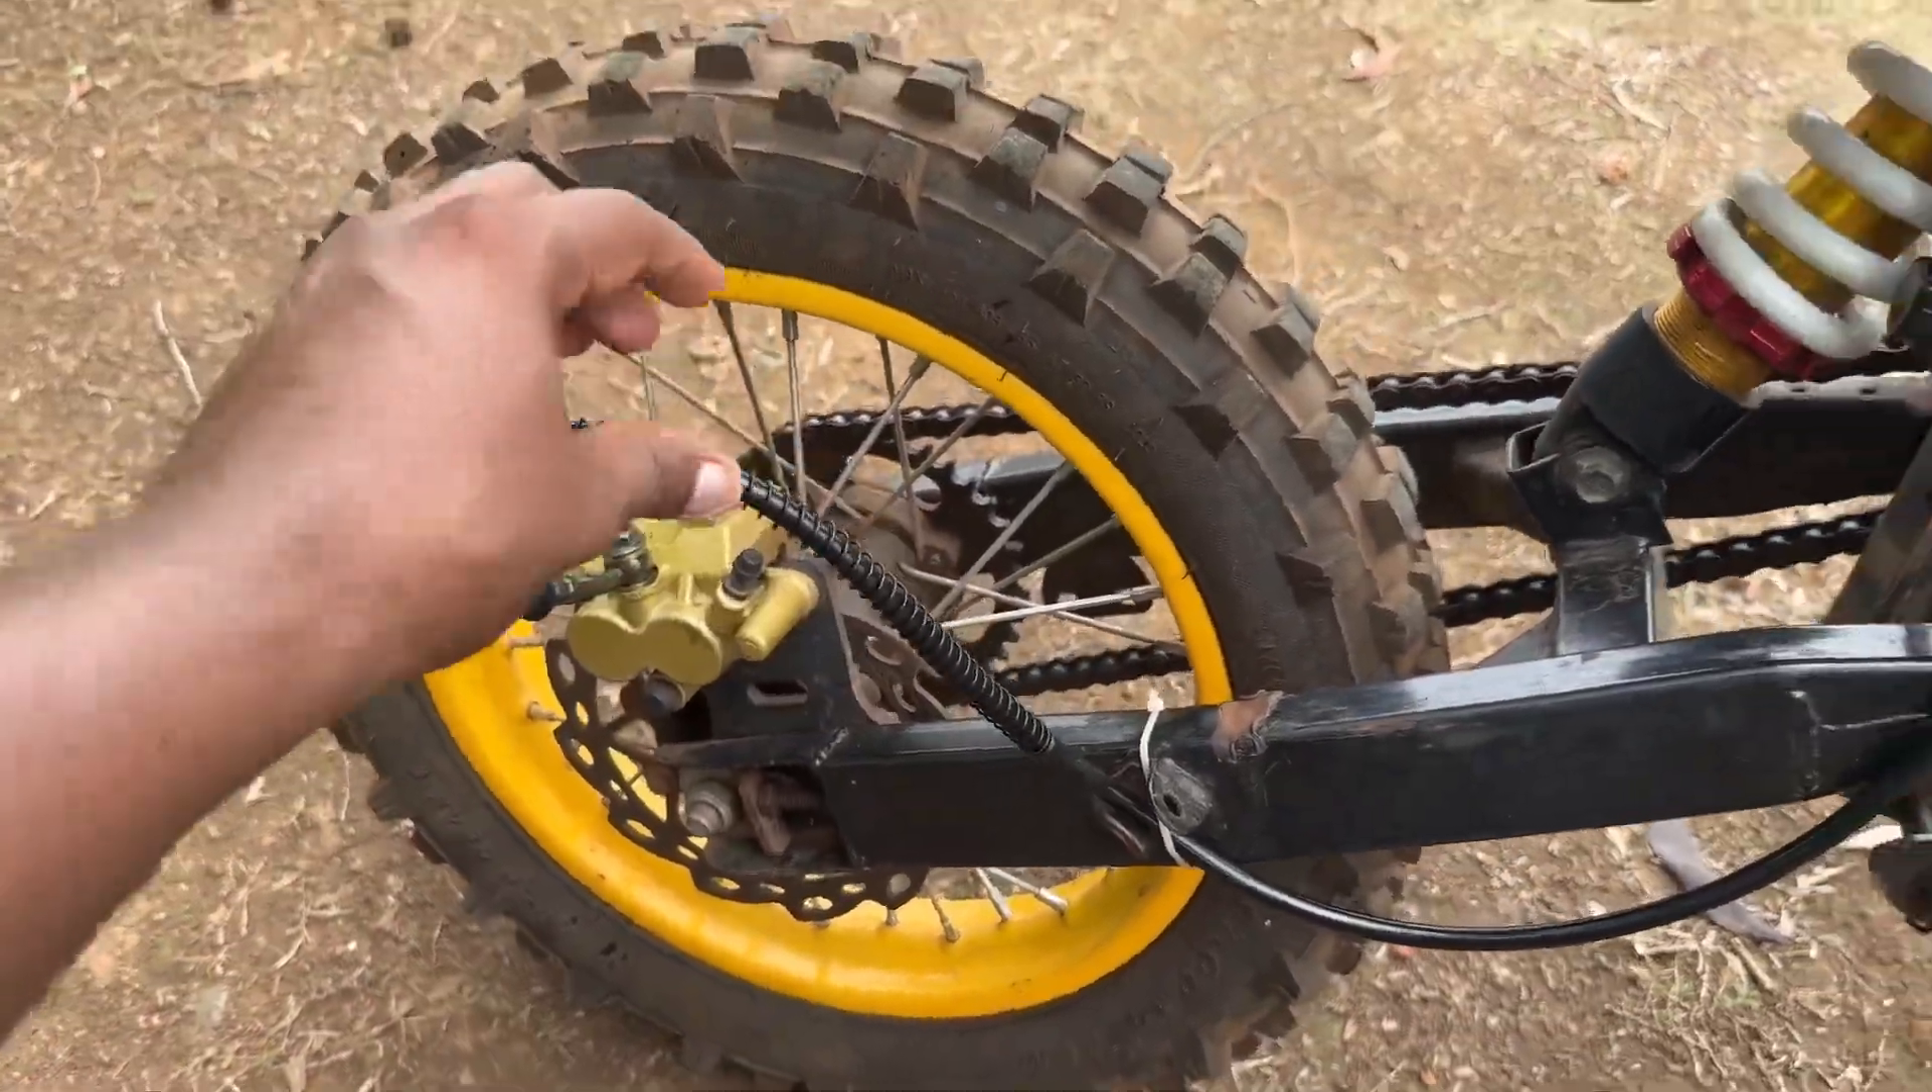कुछ इस तरह से हमारा जो हॉस पाइप है यहां पर लग चुका है।